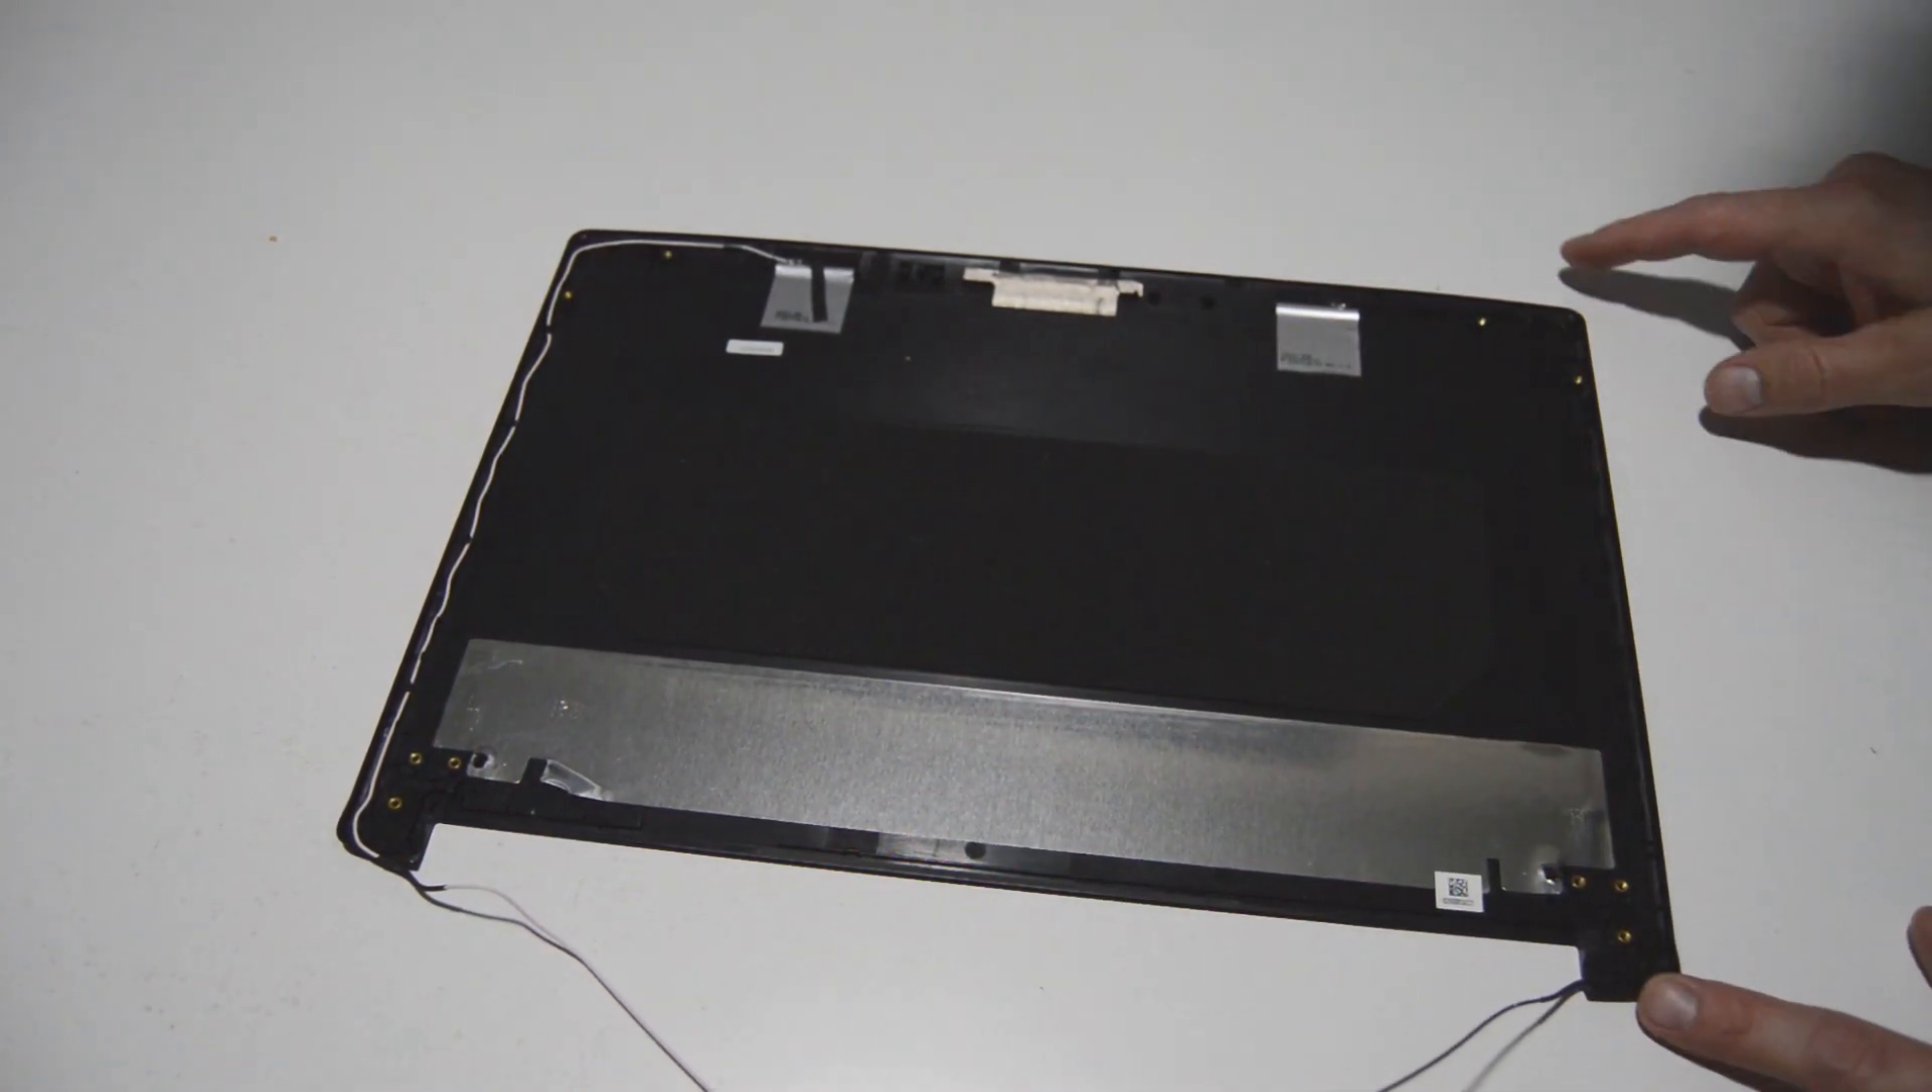All right, so we're down to the plain back cover with the Wi-Fi antennas. And this computer is basically fully disassembled.